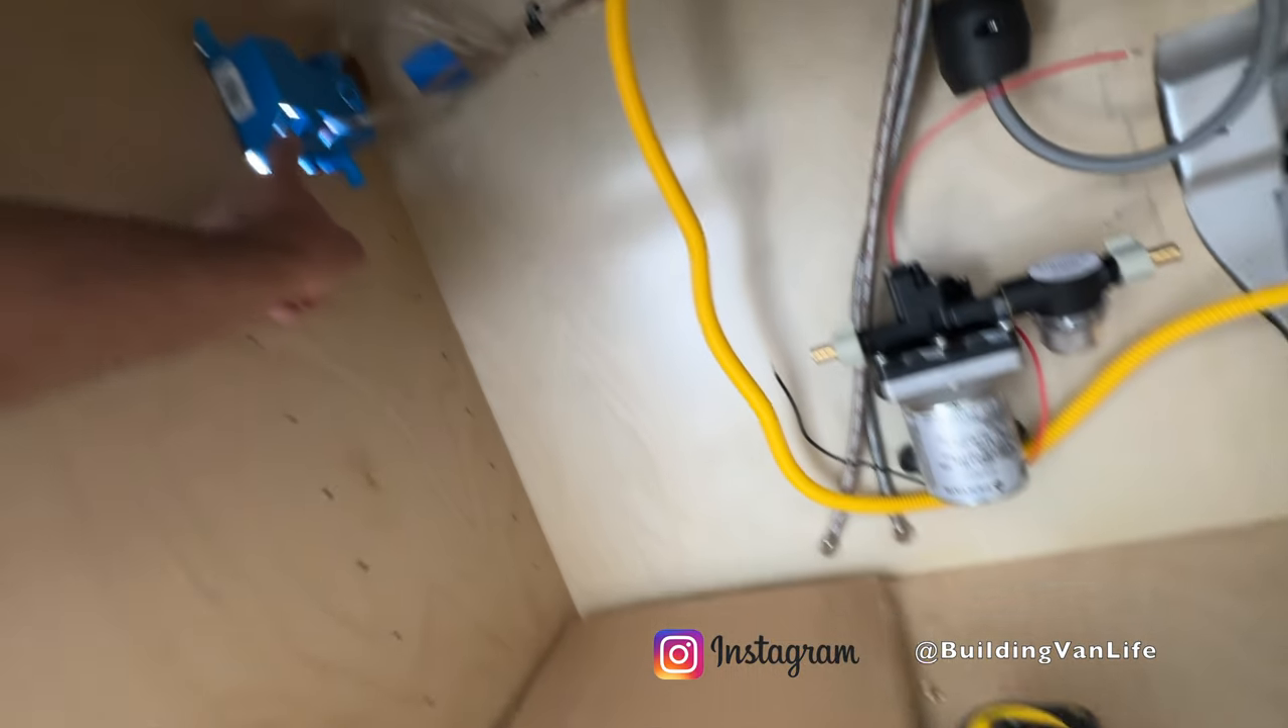So here we are under the sink cabinet and I've got the water pump mounted here.